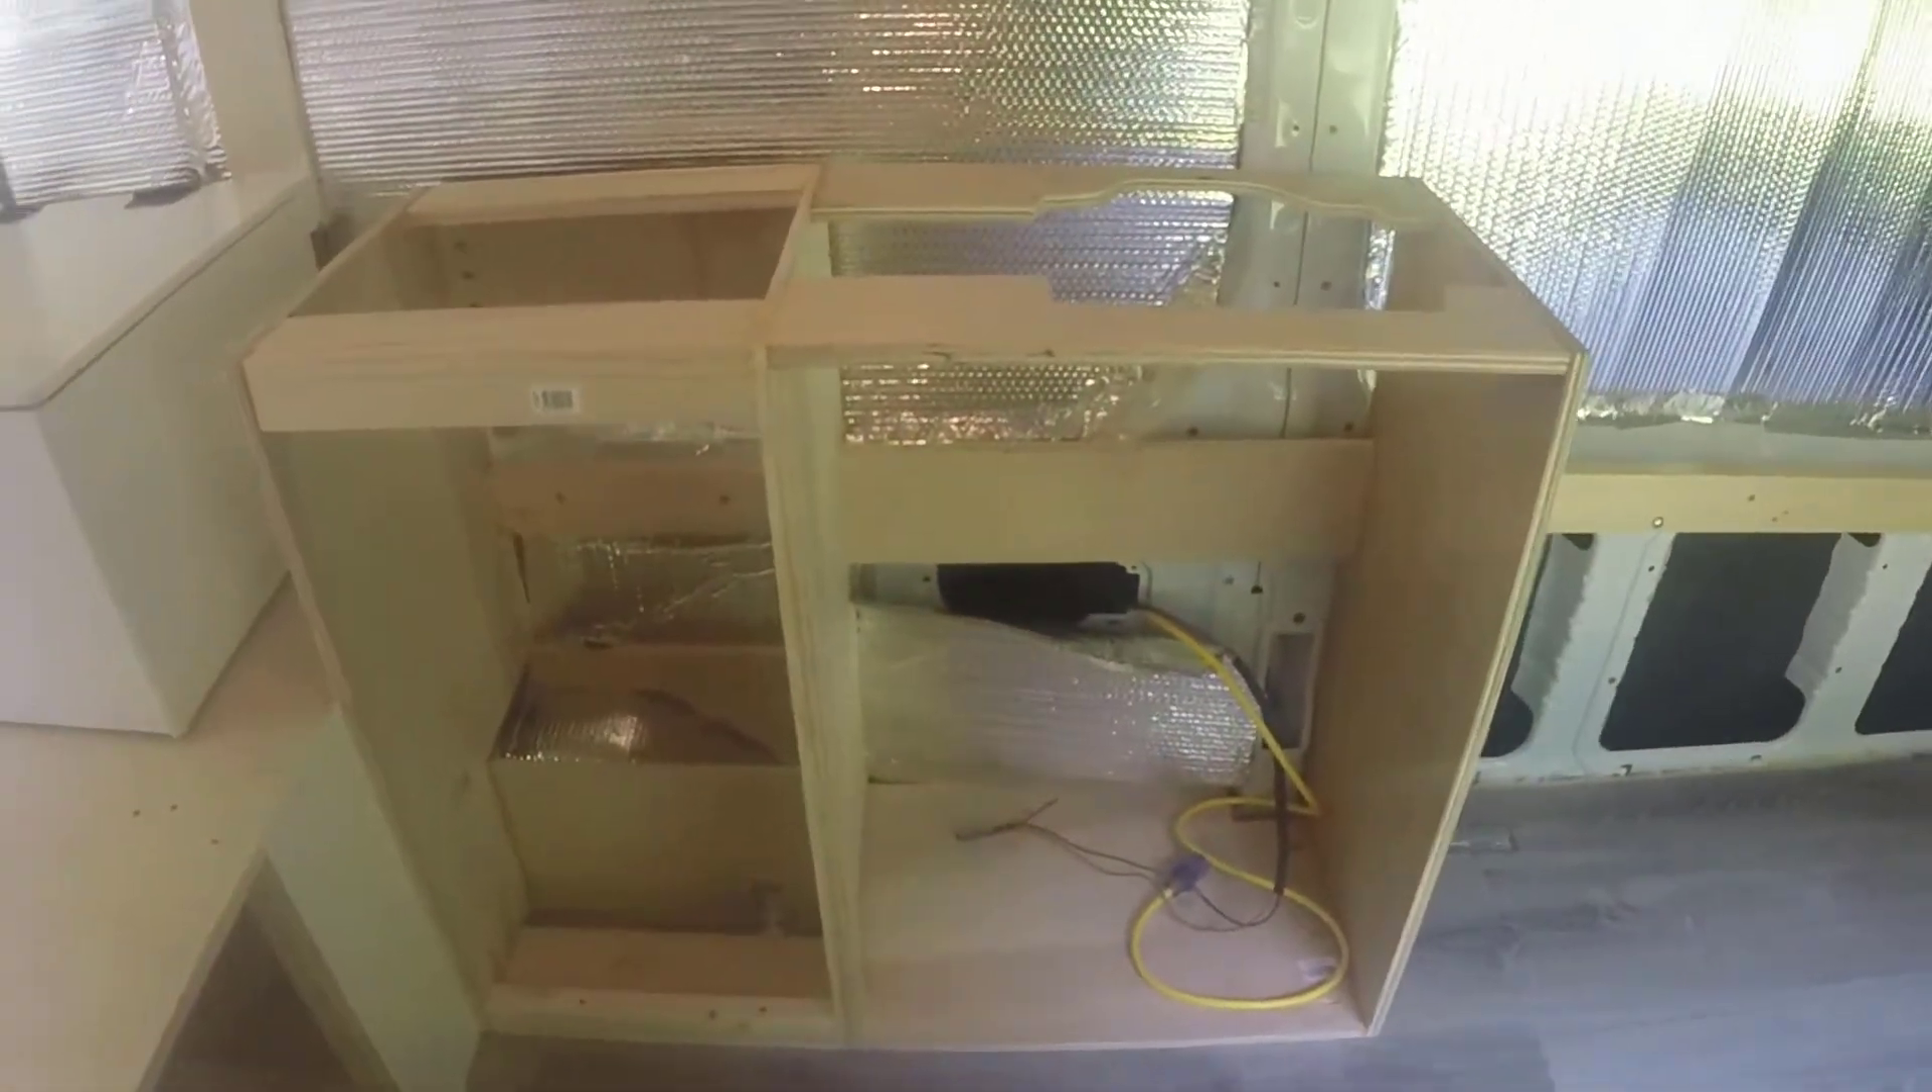So we've installed our first unit here. This is our sink cabinet for the sink area of the van.